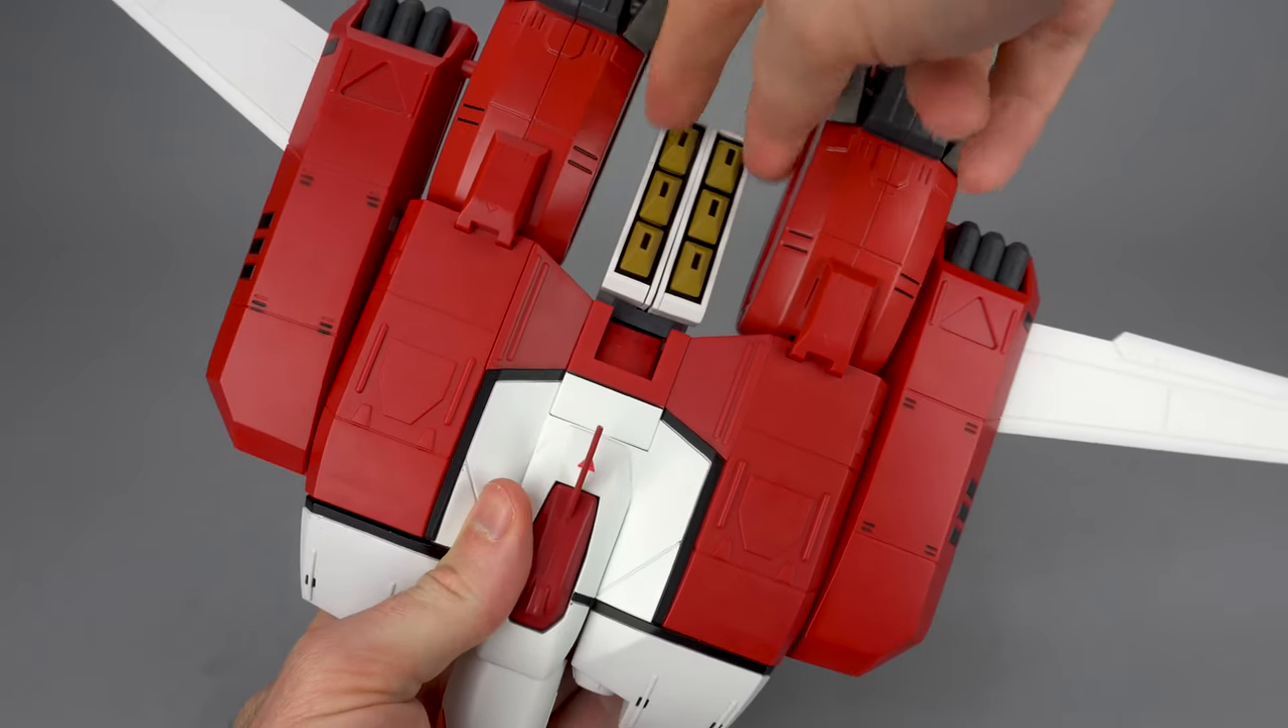There's a huge gap on either side of these weapons that should just not exist.